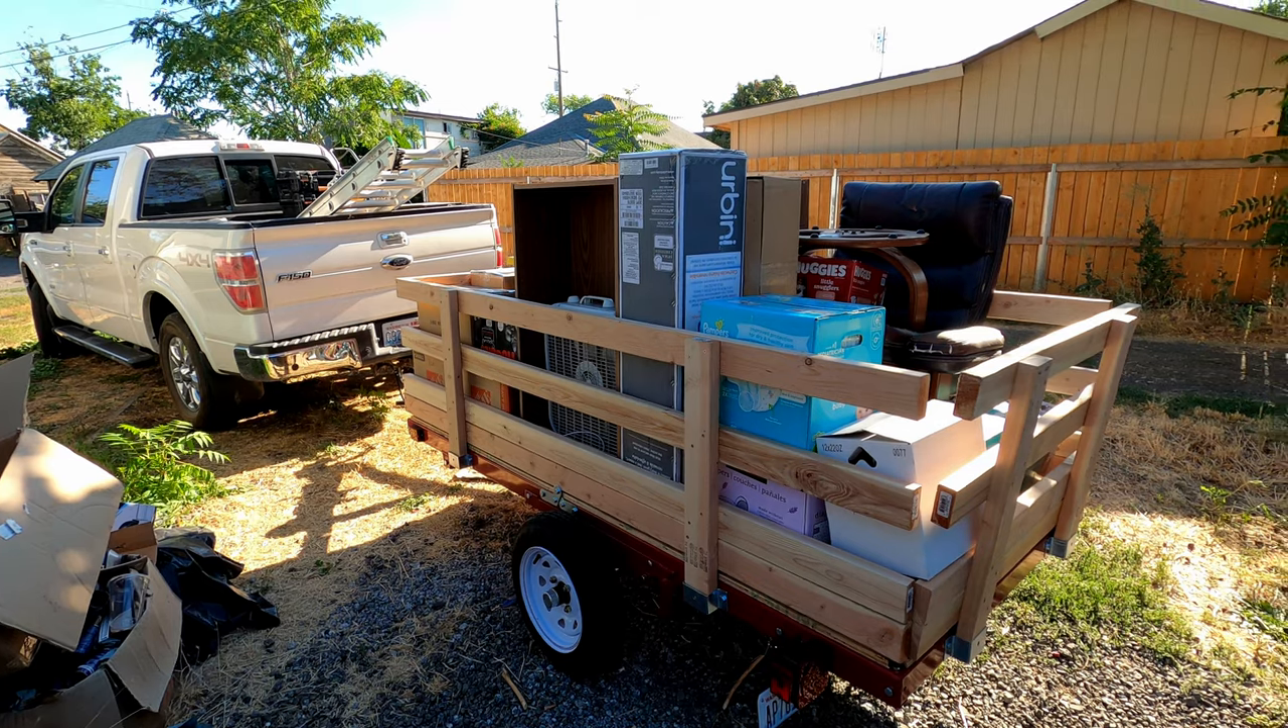Well, the trailer's all finished. Put the deck on, built the sides.